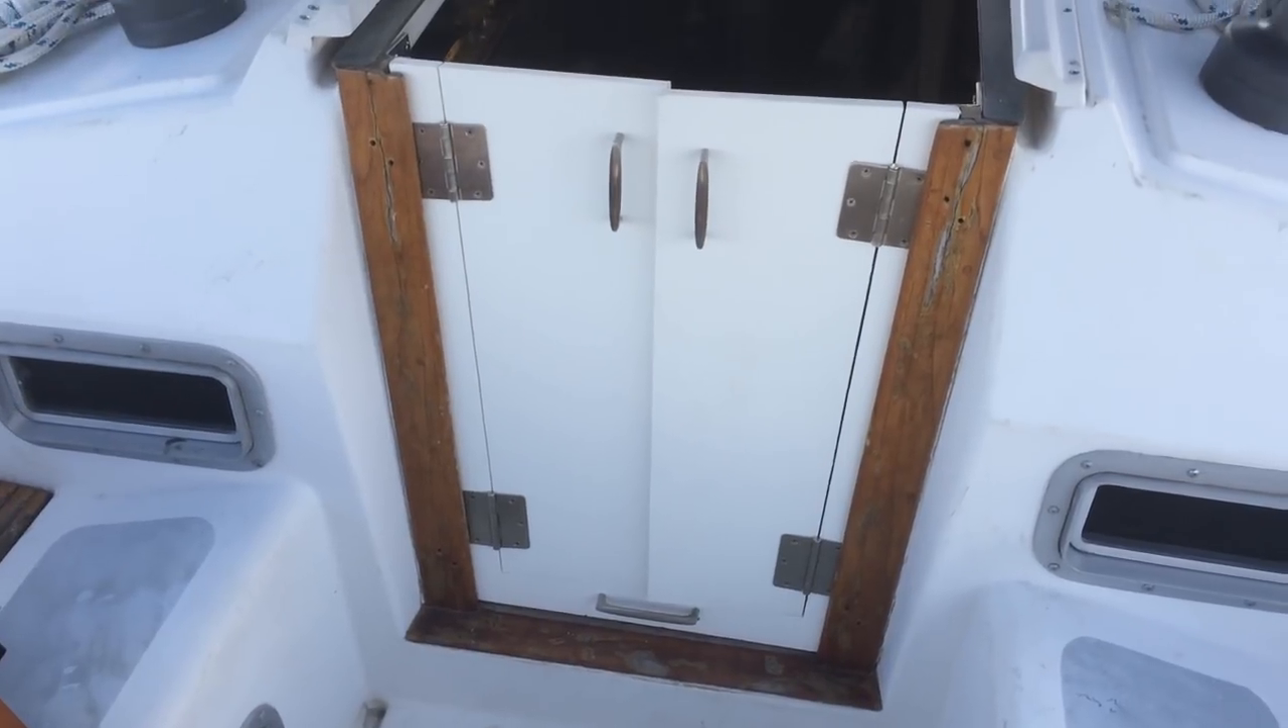Alright, I've got the door sanded up and put back in.